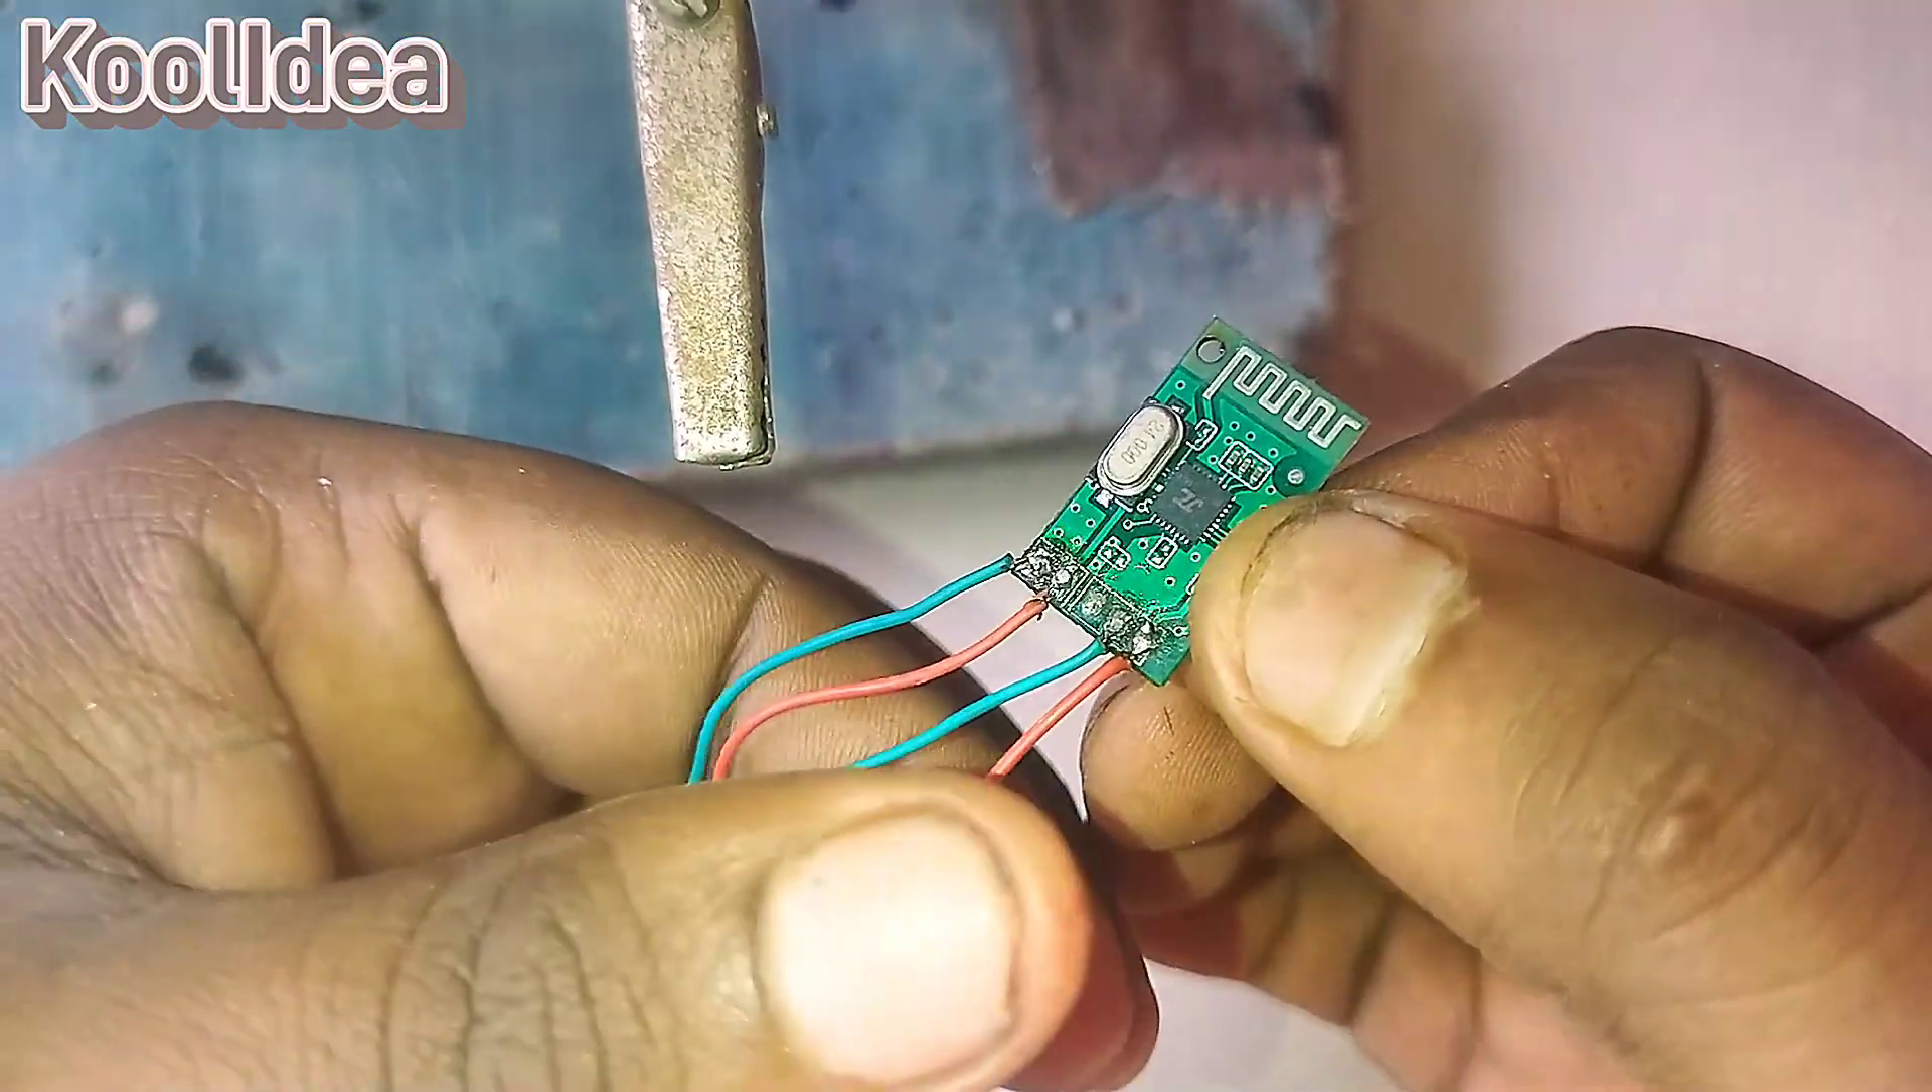तो दोस्तों हमारा Bluetooth मोडियूल का कनेक्शन हो गया है मैंने सारा वायर लगा दिया।